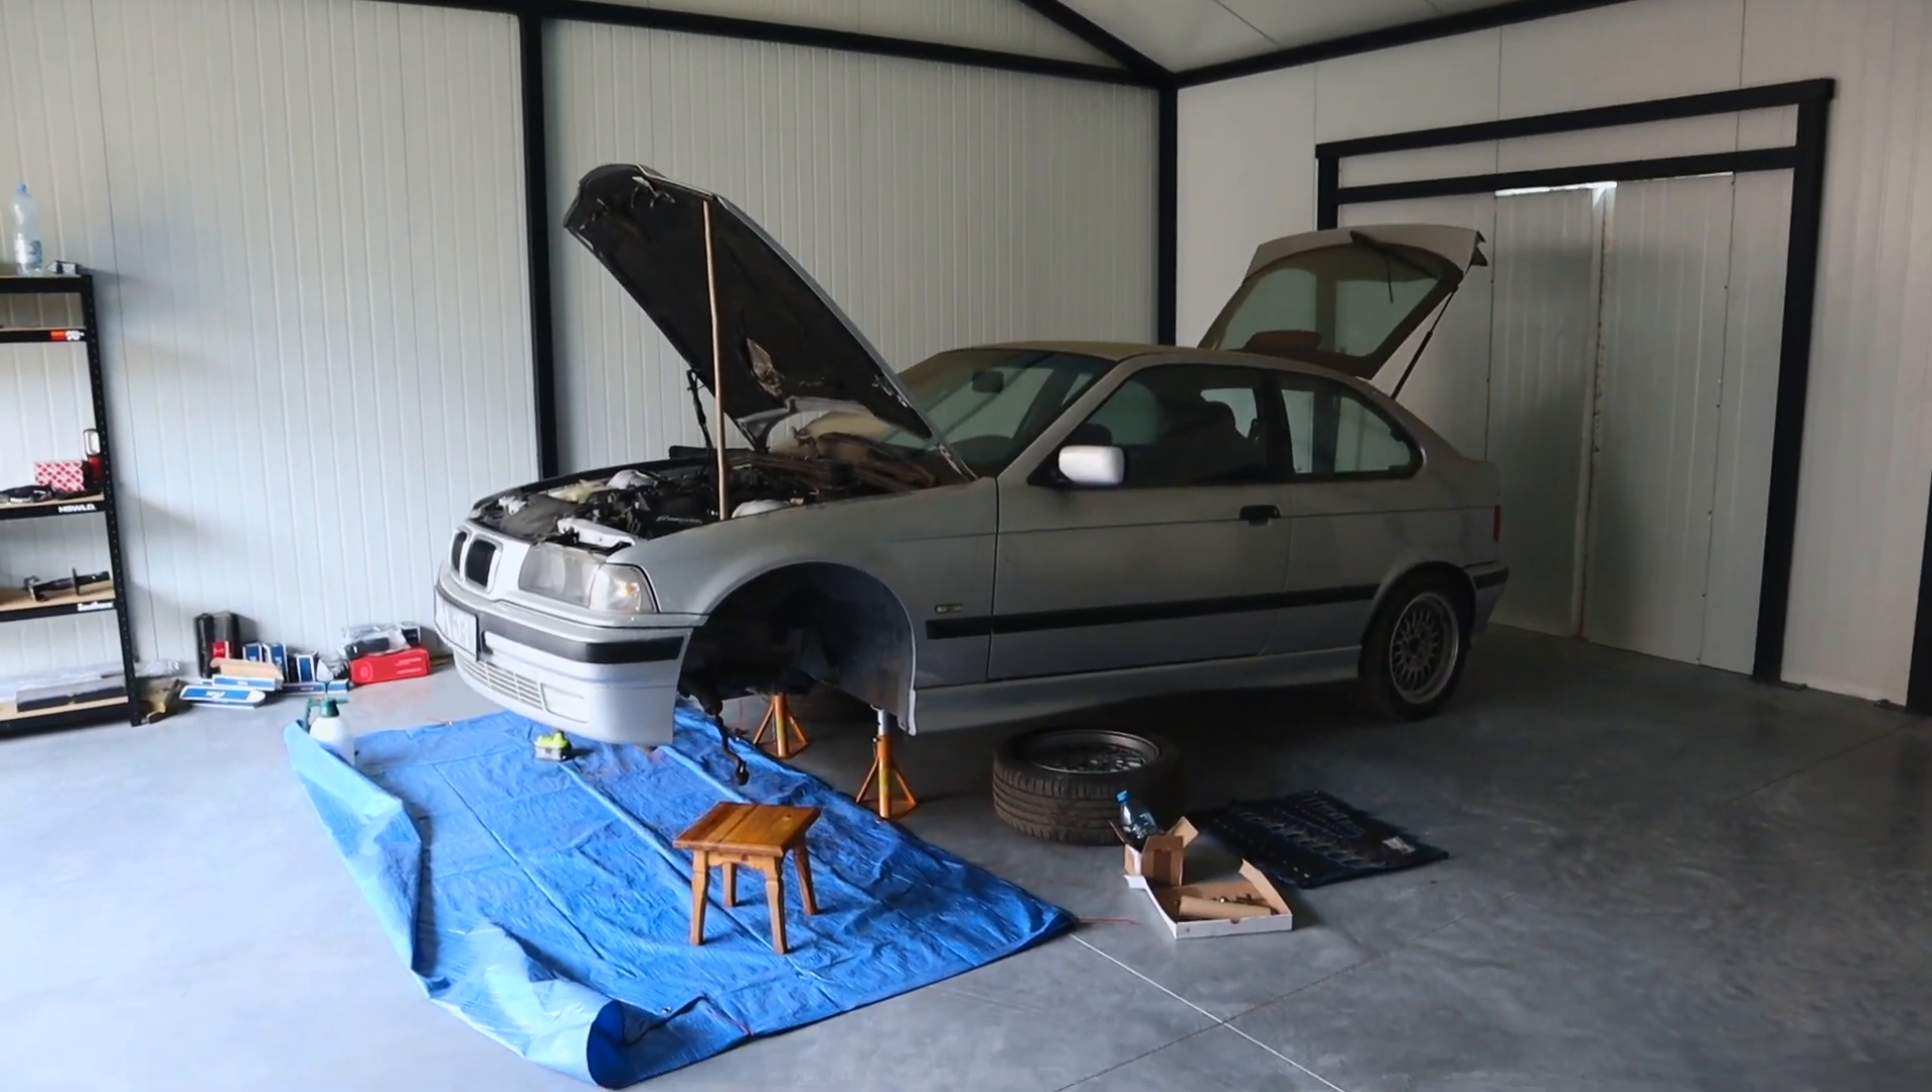Ok, jak widać gruzik jeszcze nie poskładany.